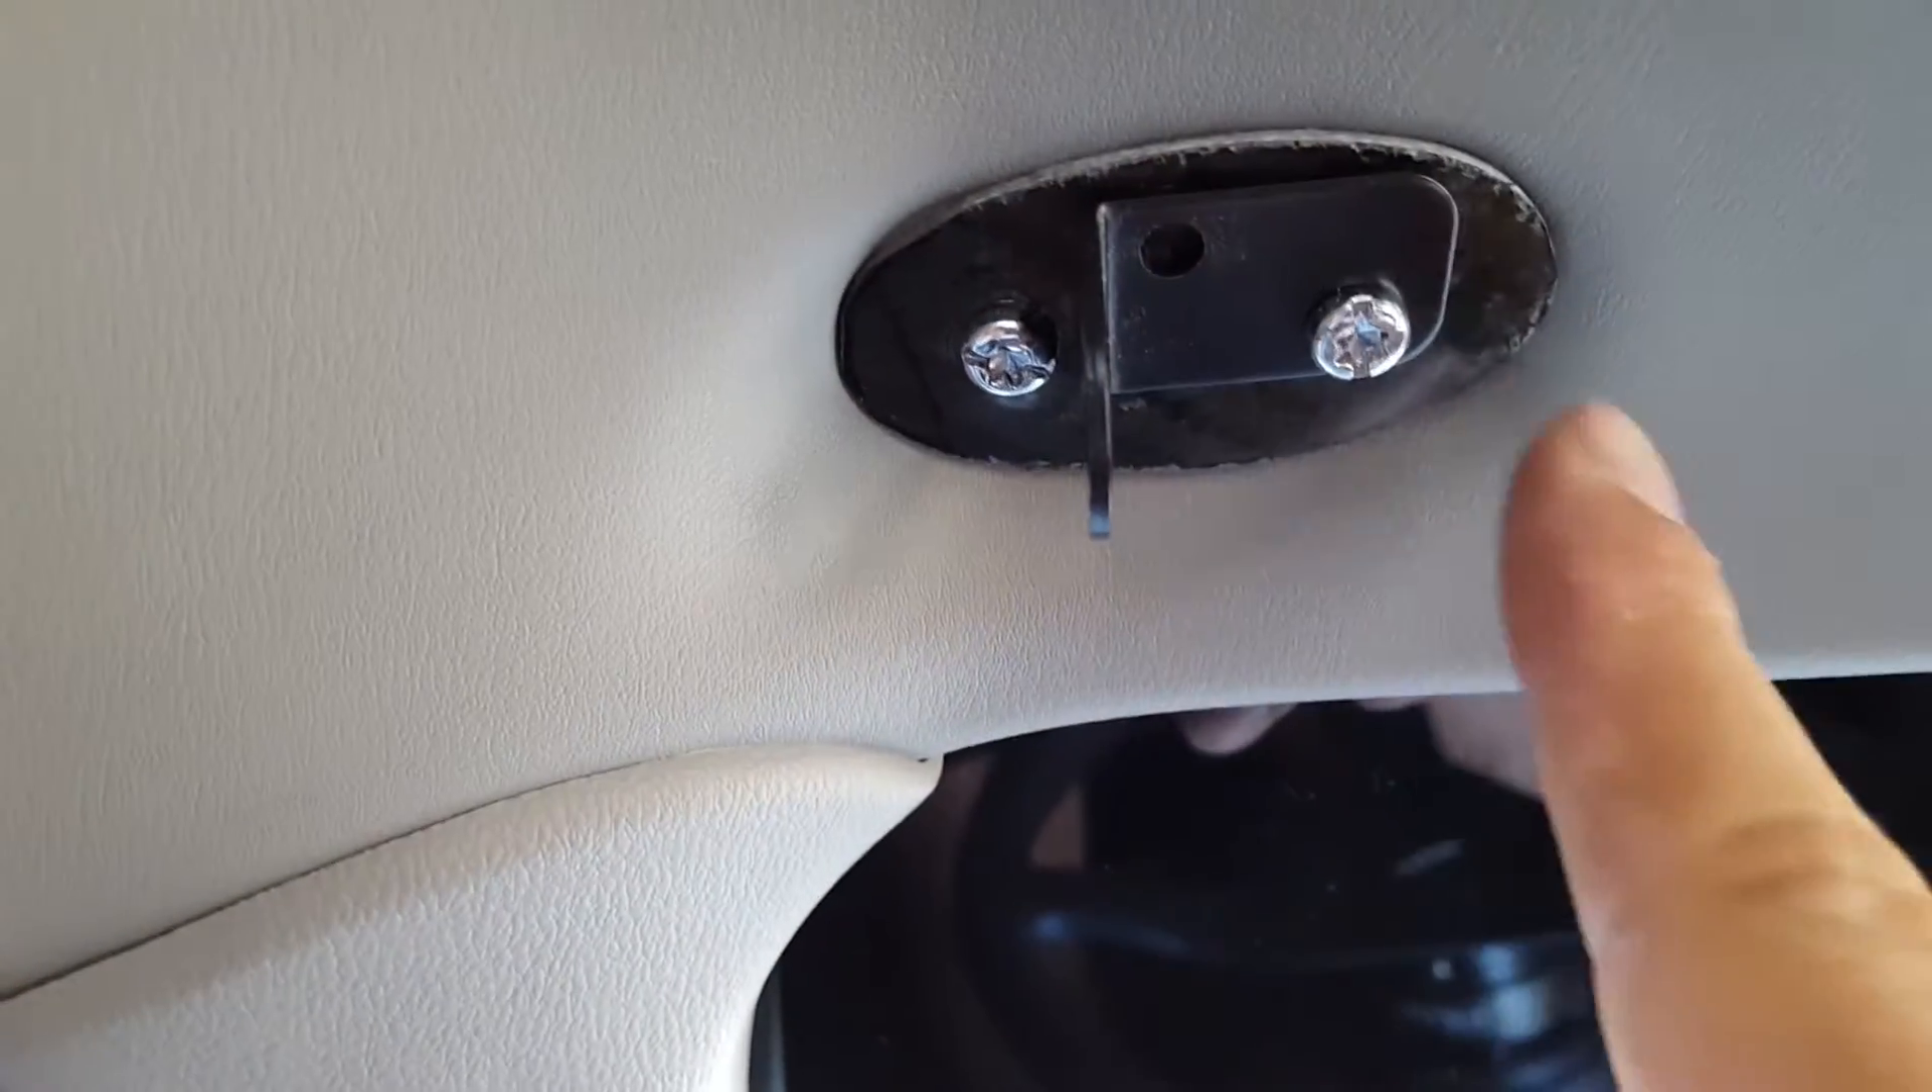Here's how the bracket looks like once it's mounted in place.